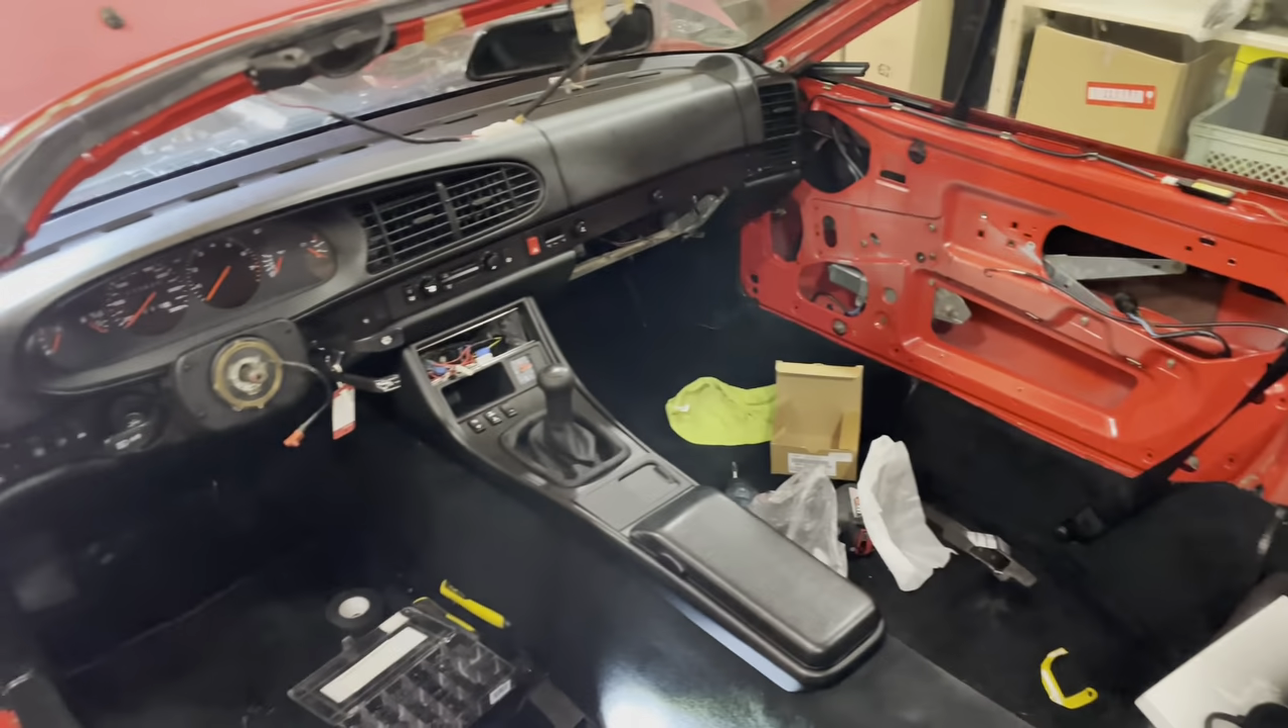I have a new radio, but that's not getting installed in this episode because that requires speakers, and I'm not yet done with the doors.